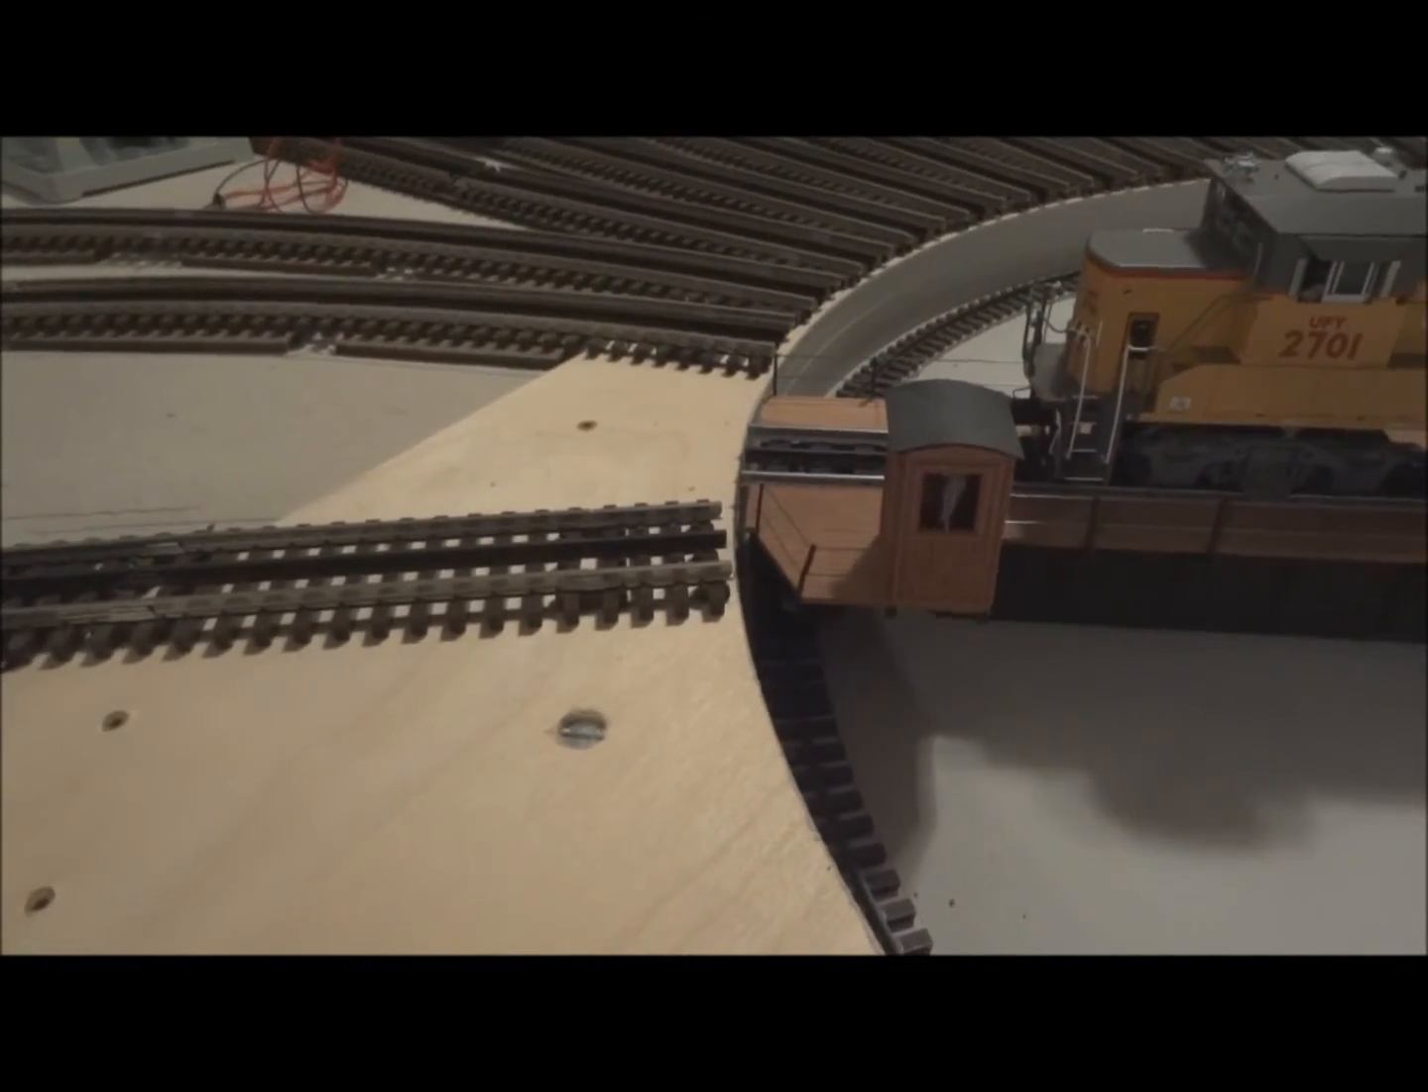The bridge would just turn to this location and you can see it's not lined up with the track.